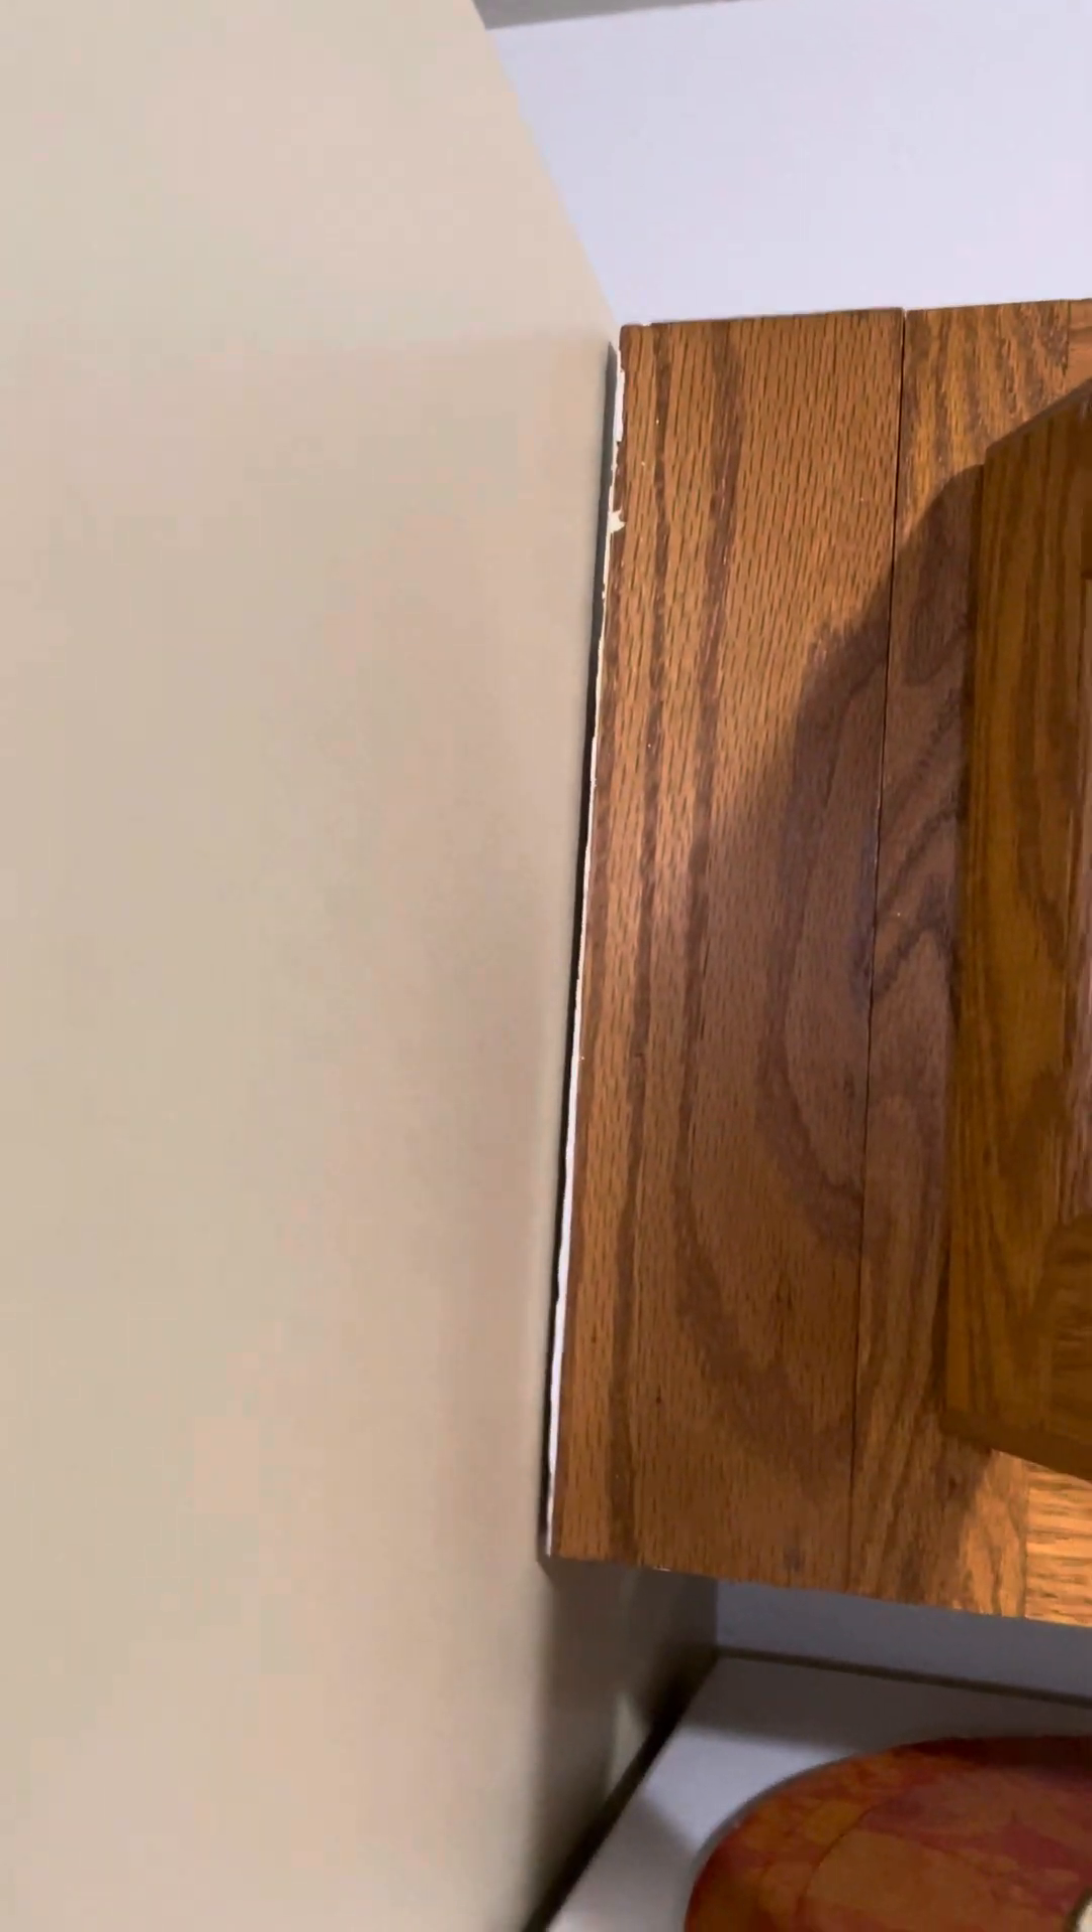There's like a quarter inch gap.